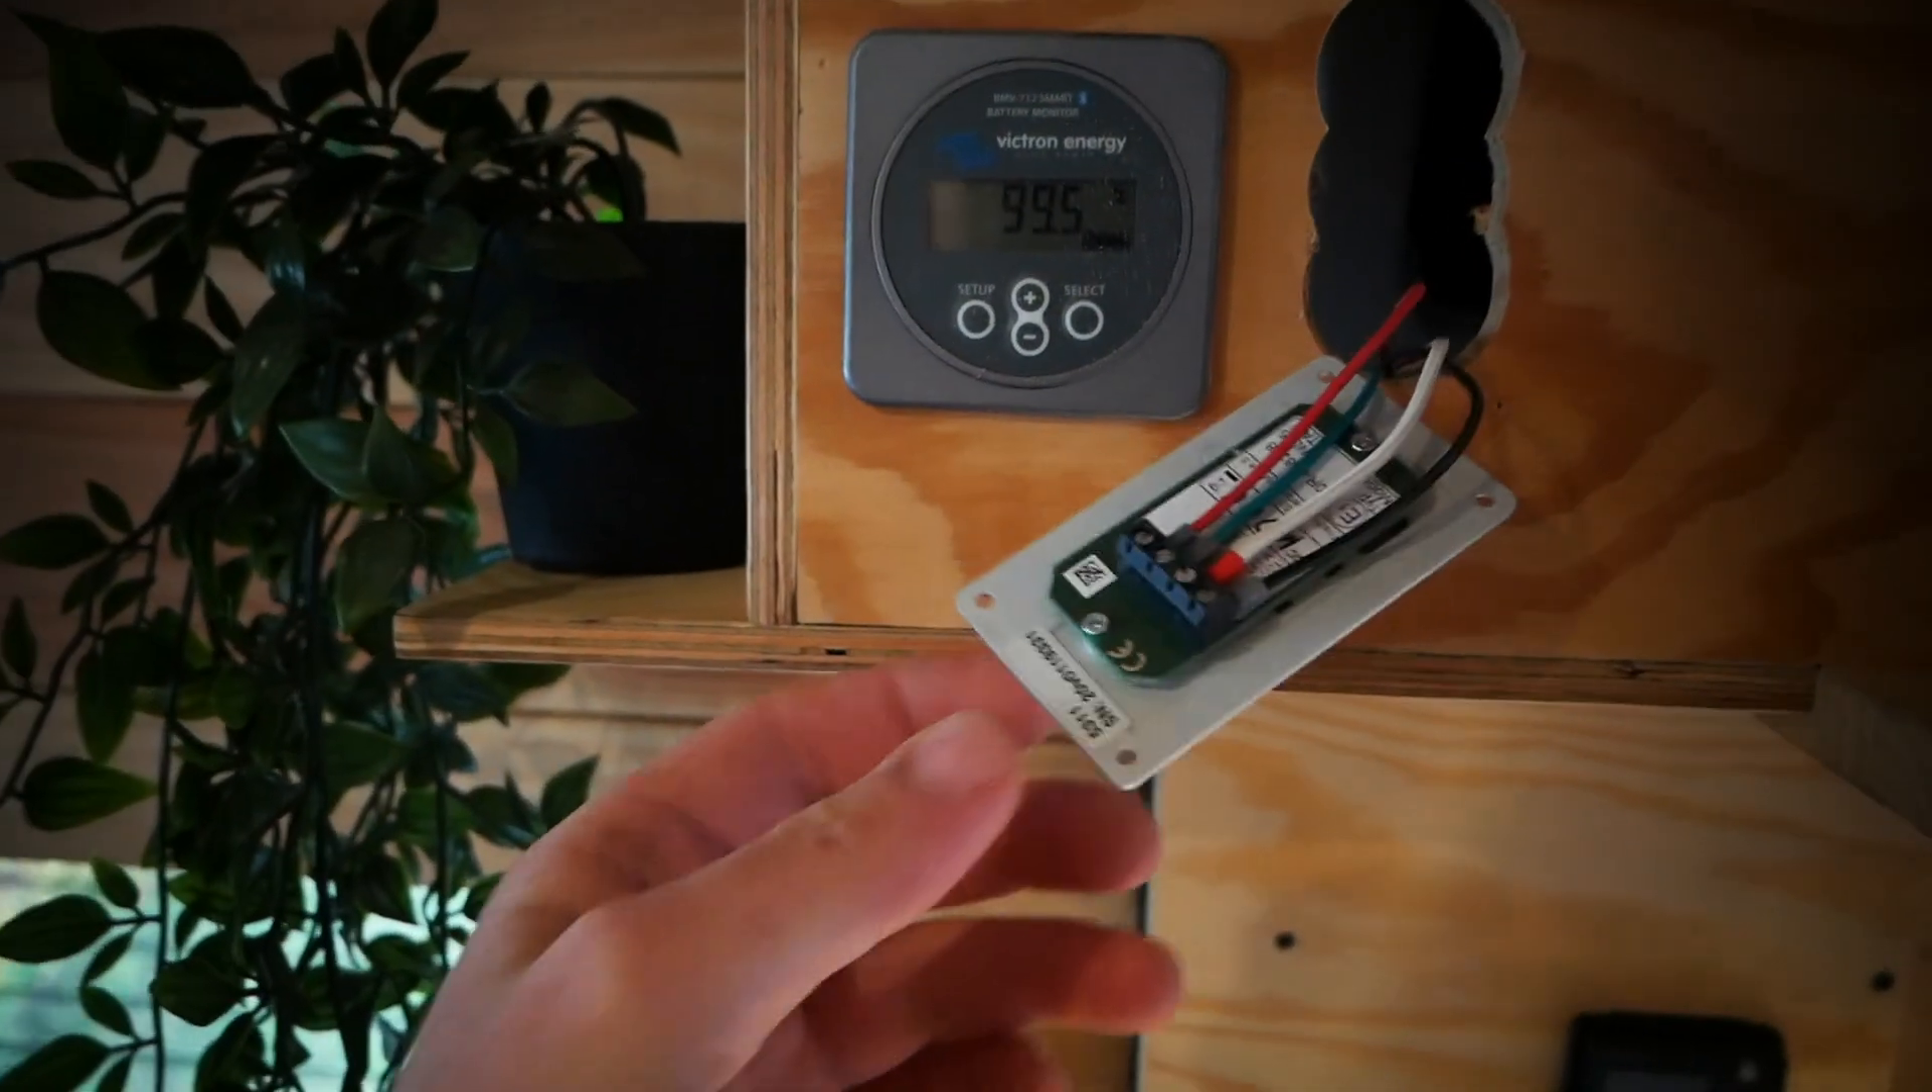Also, die Kabel habe ich jetzt rausgeholt und habe sie auch gleich angeschlossen.